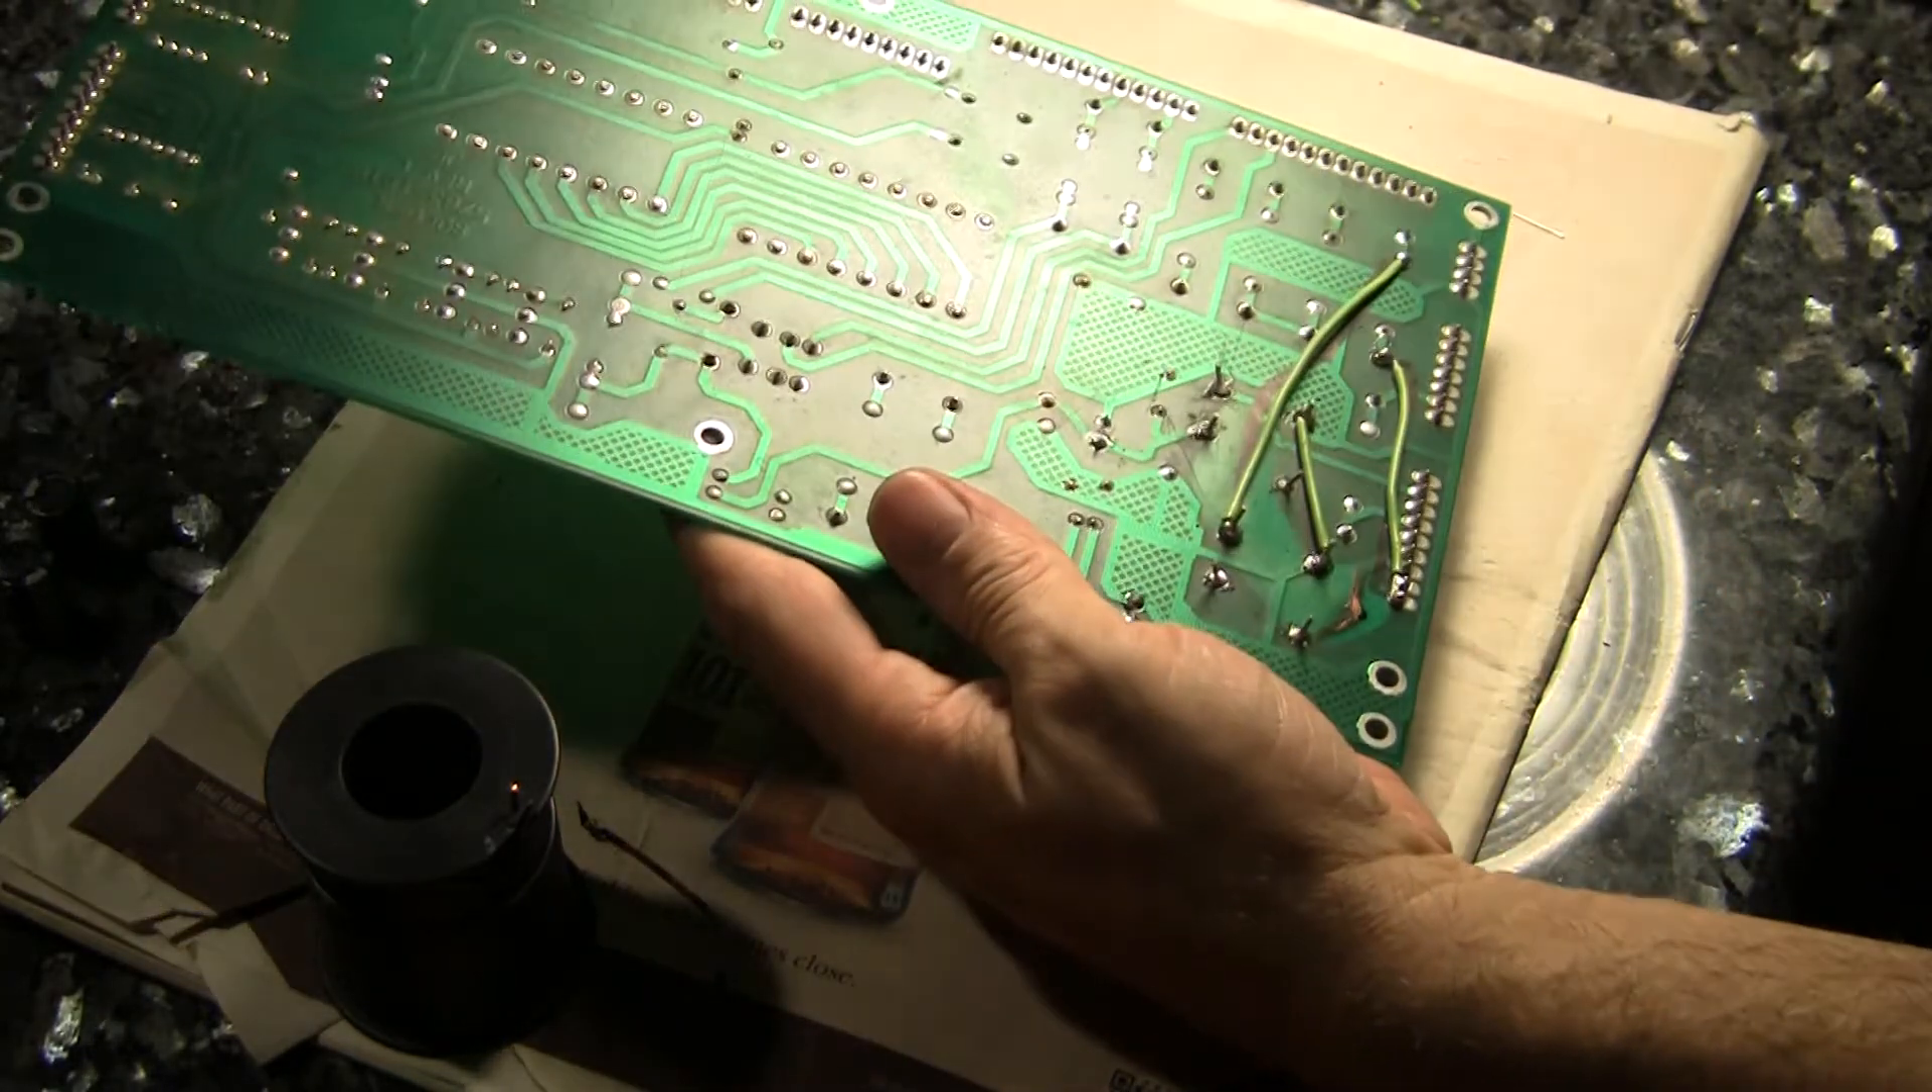So there we have the new jumpers in place.